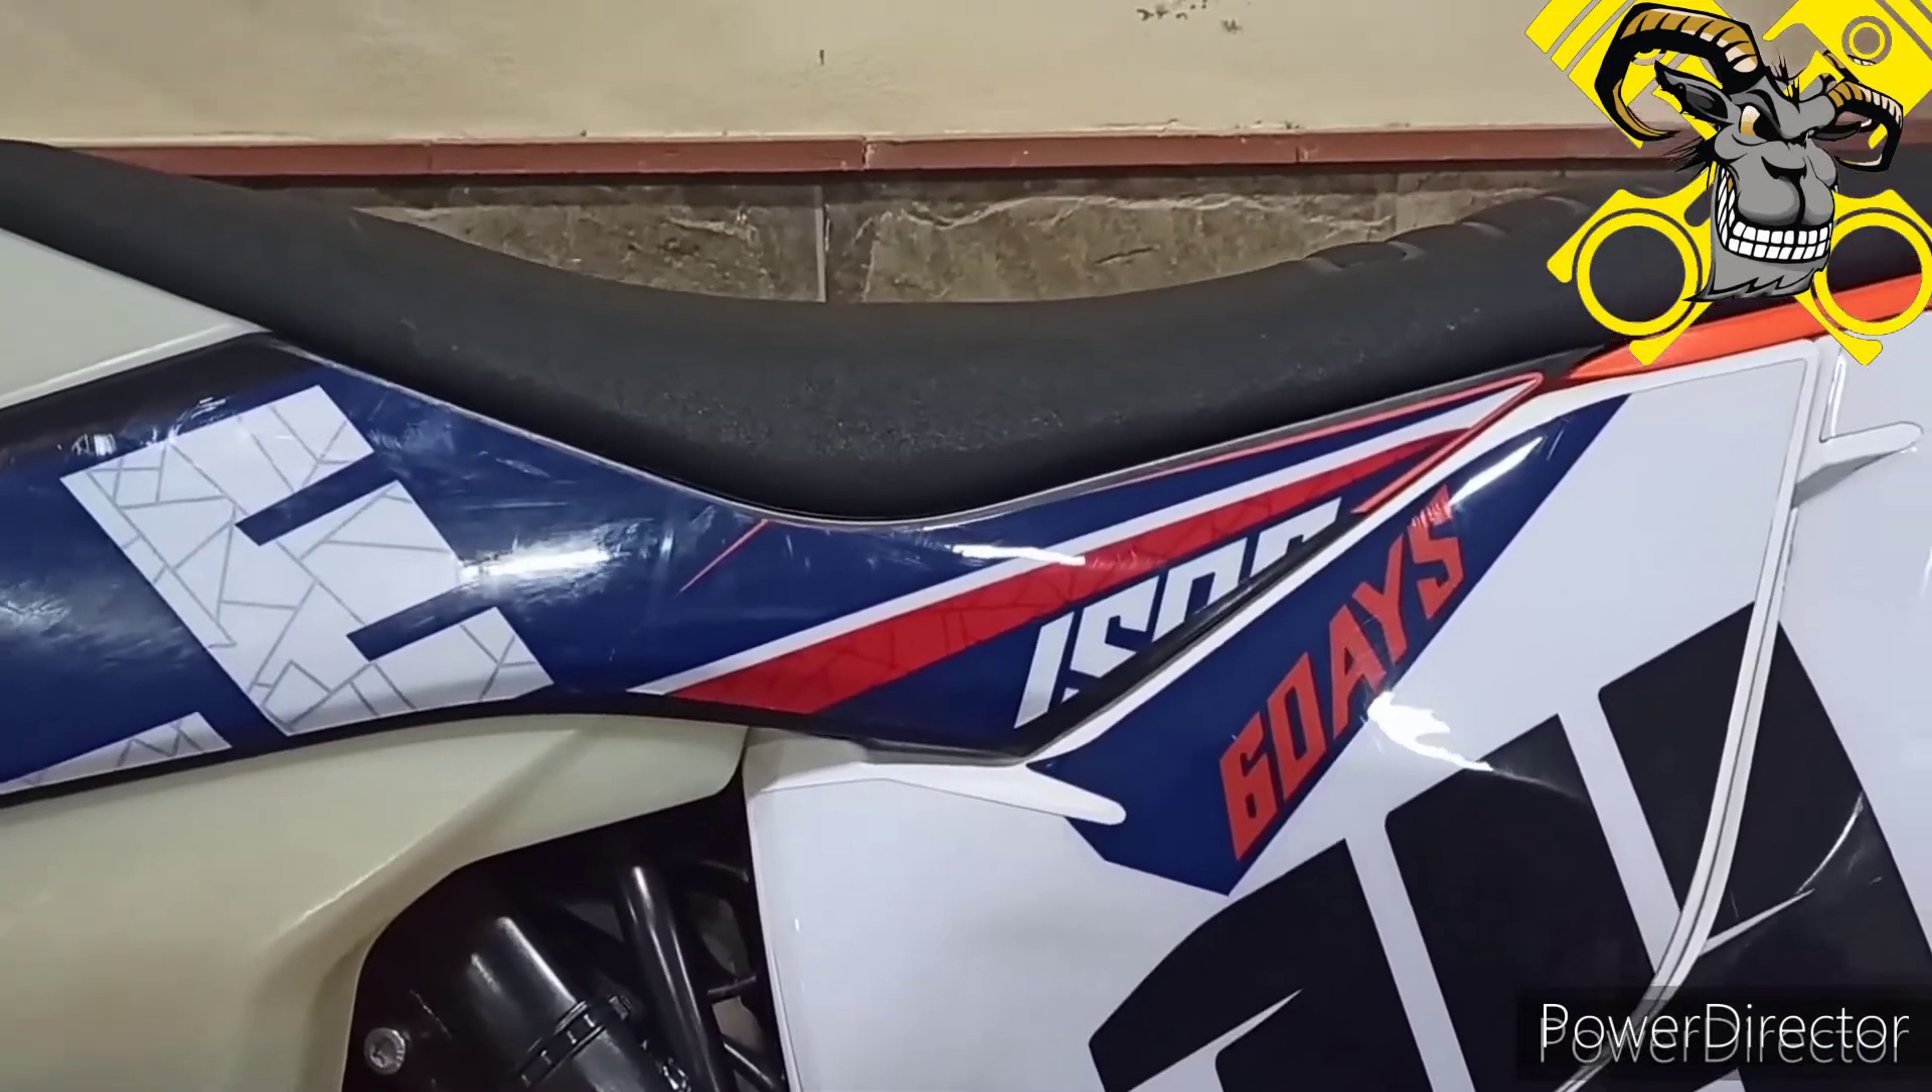Bueno pues ya tenemos el asiento montado parece que ha dado buen resultado.